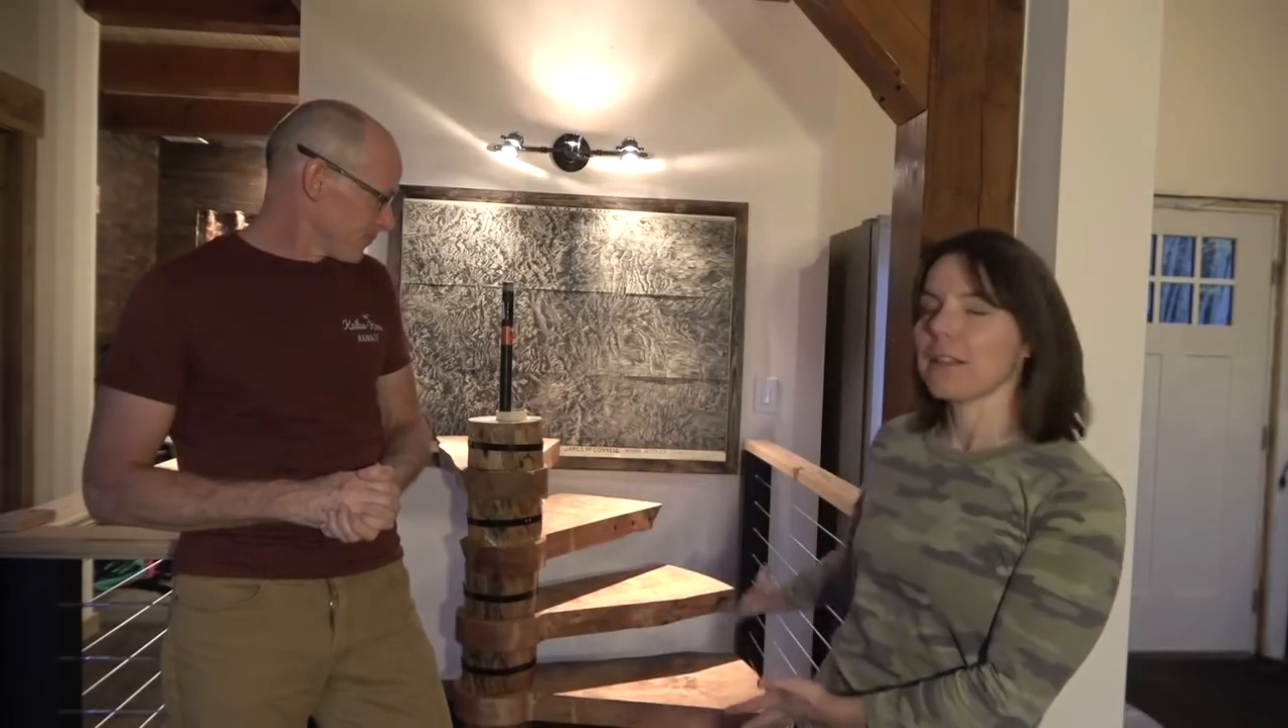It's been a while since we've done the first stage of the stairs and there's still no railing on it and that's definitely a code issue.